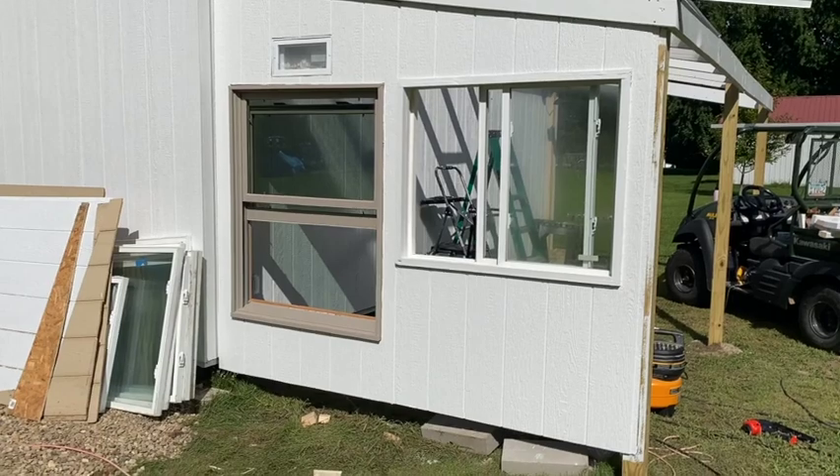I still have to trim around the windows and put the cinder blocks around the bottom and the gravel.